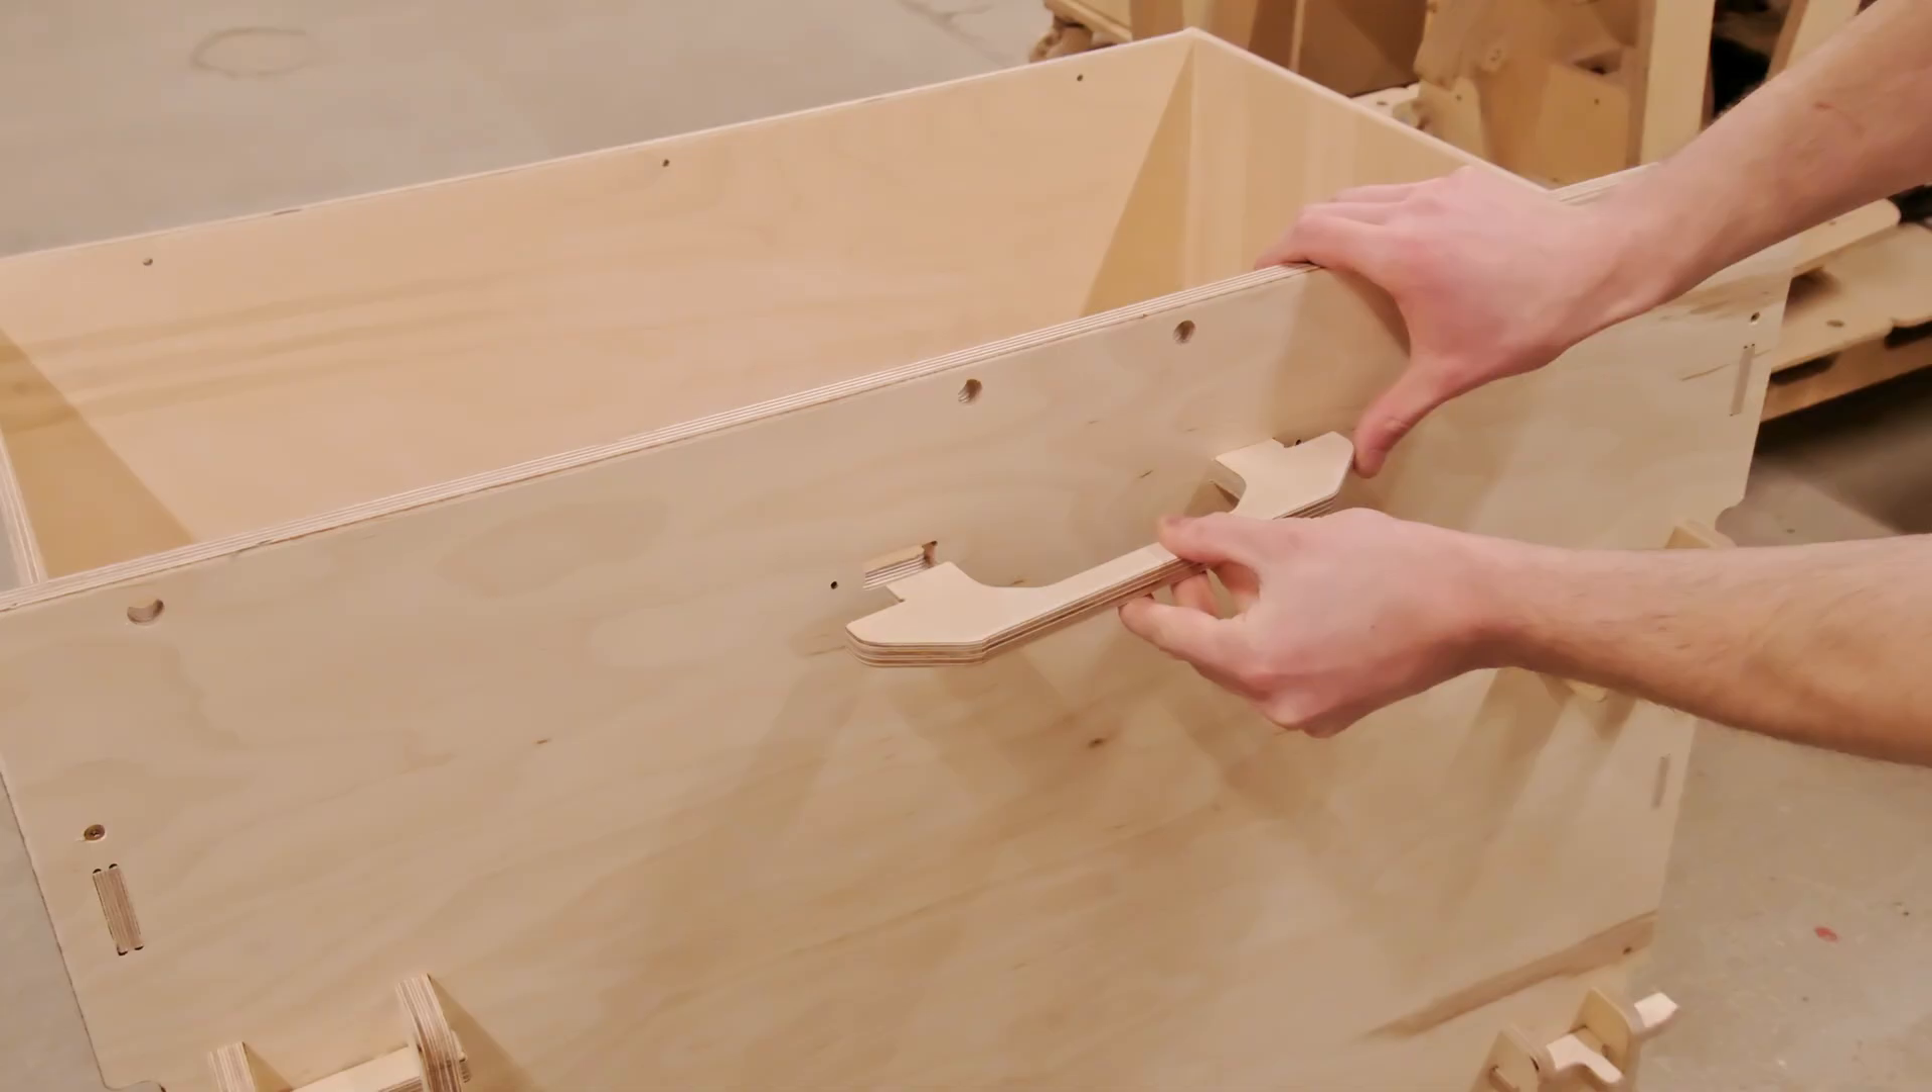To finish up the front panel assembly, we have to install the handle.